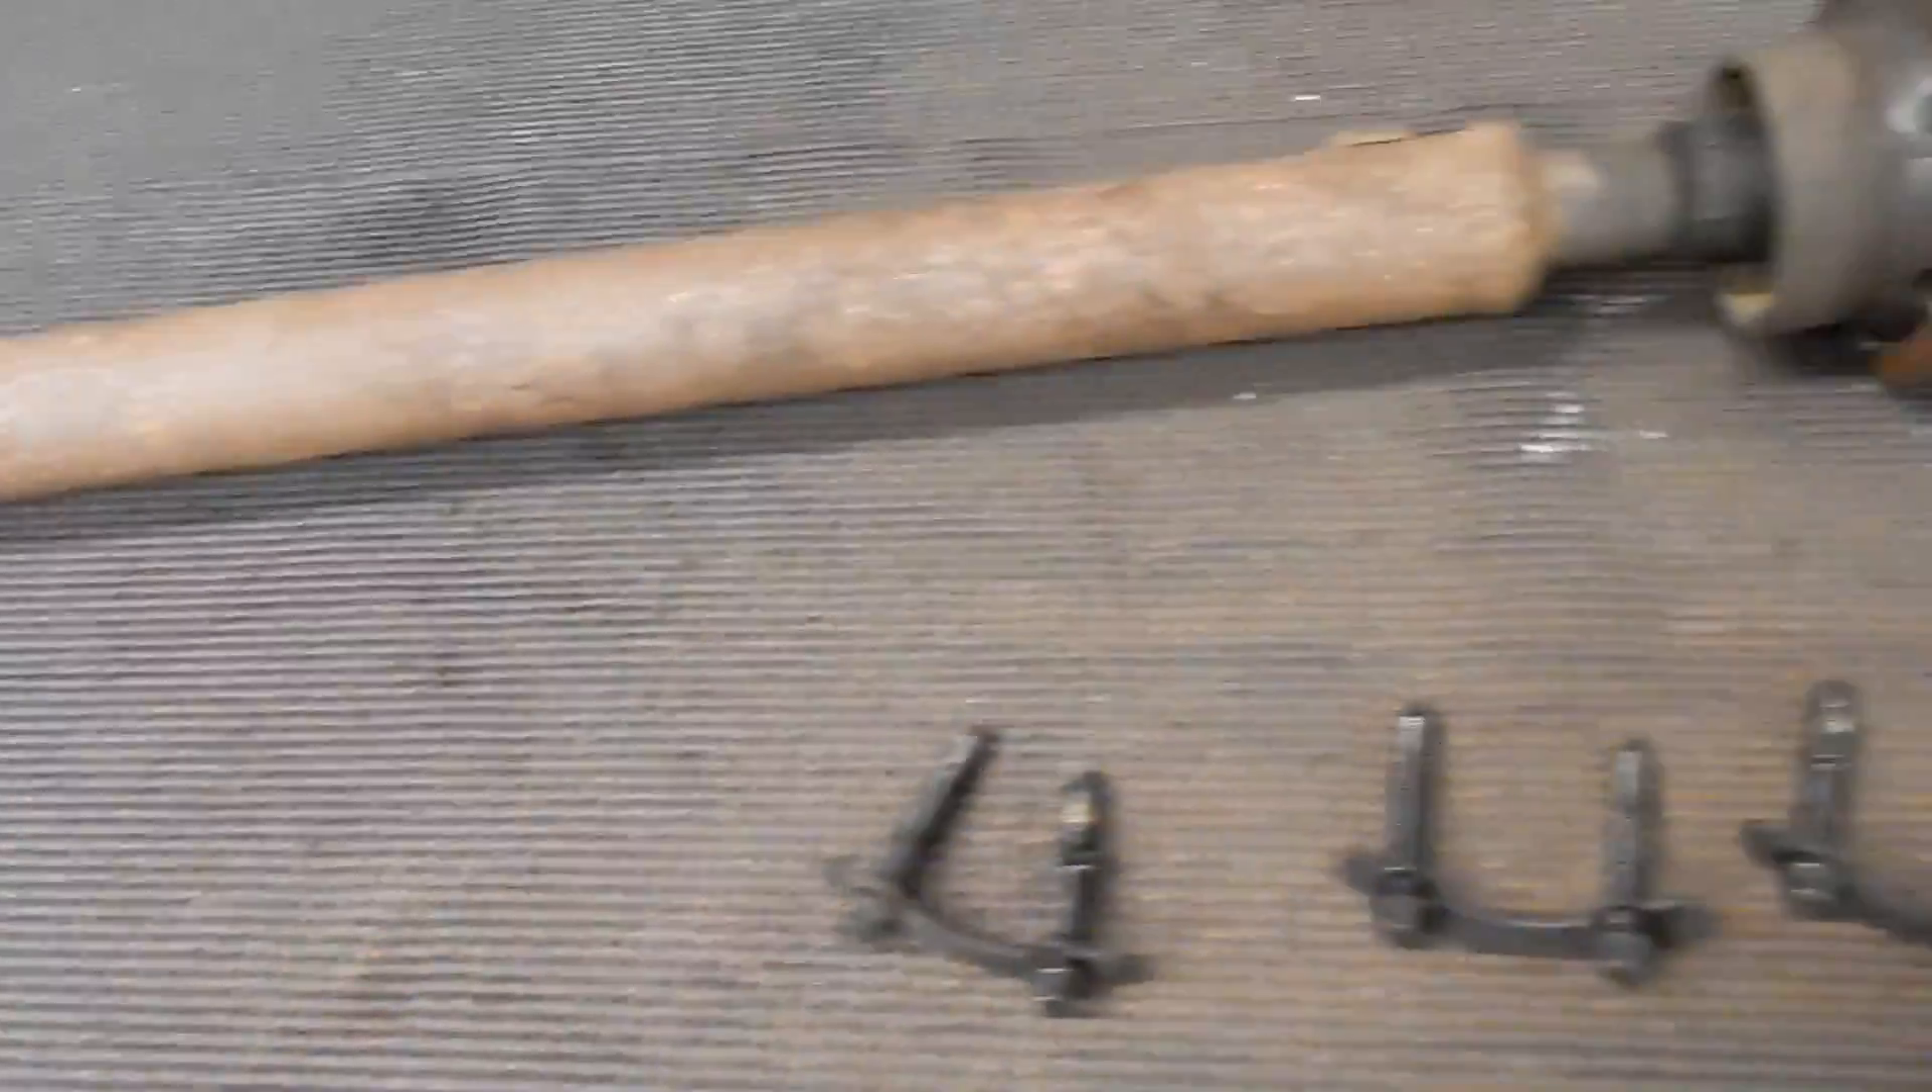So here's our Mountaineer driveshaft removed and the hardware that attaches it.